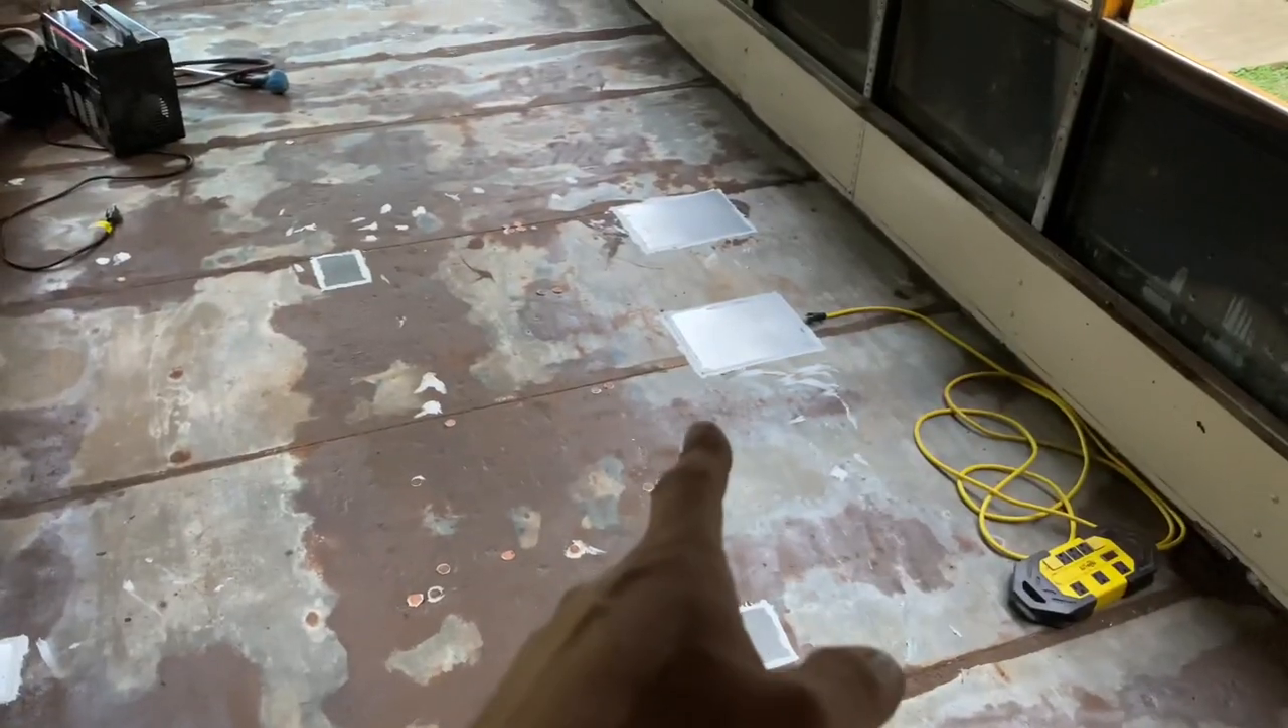These are some of the patches that we glued onto the floor.